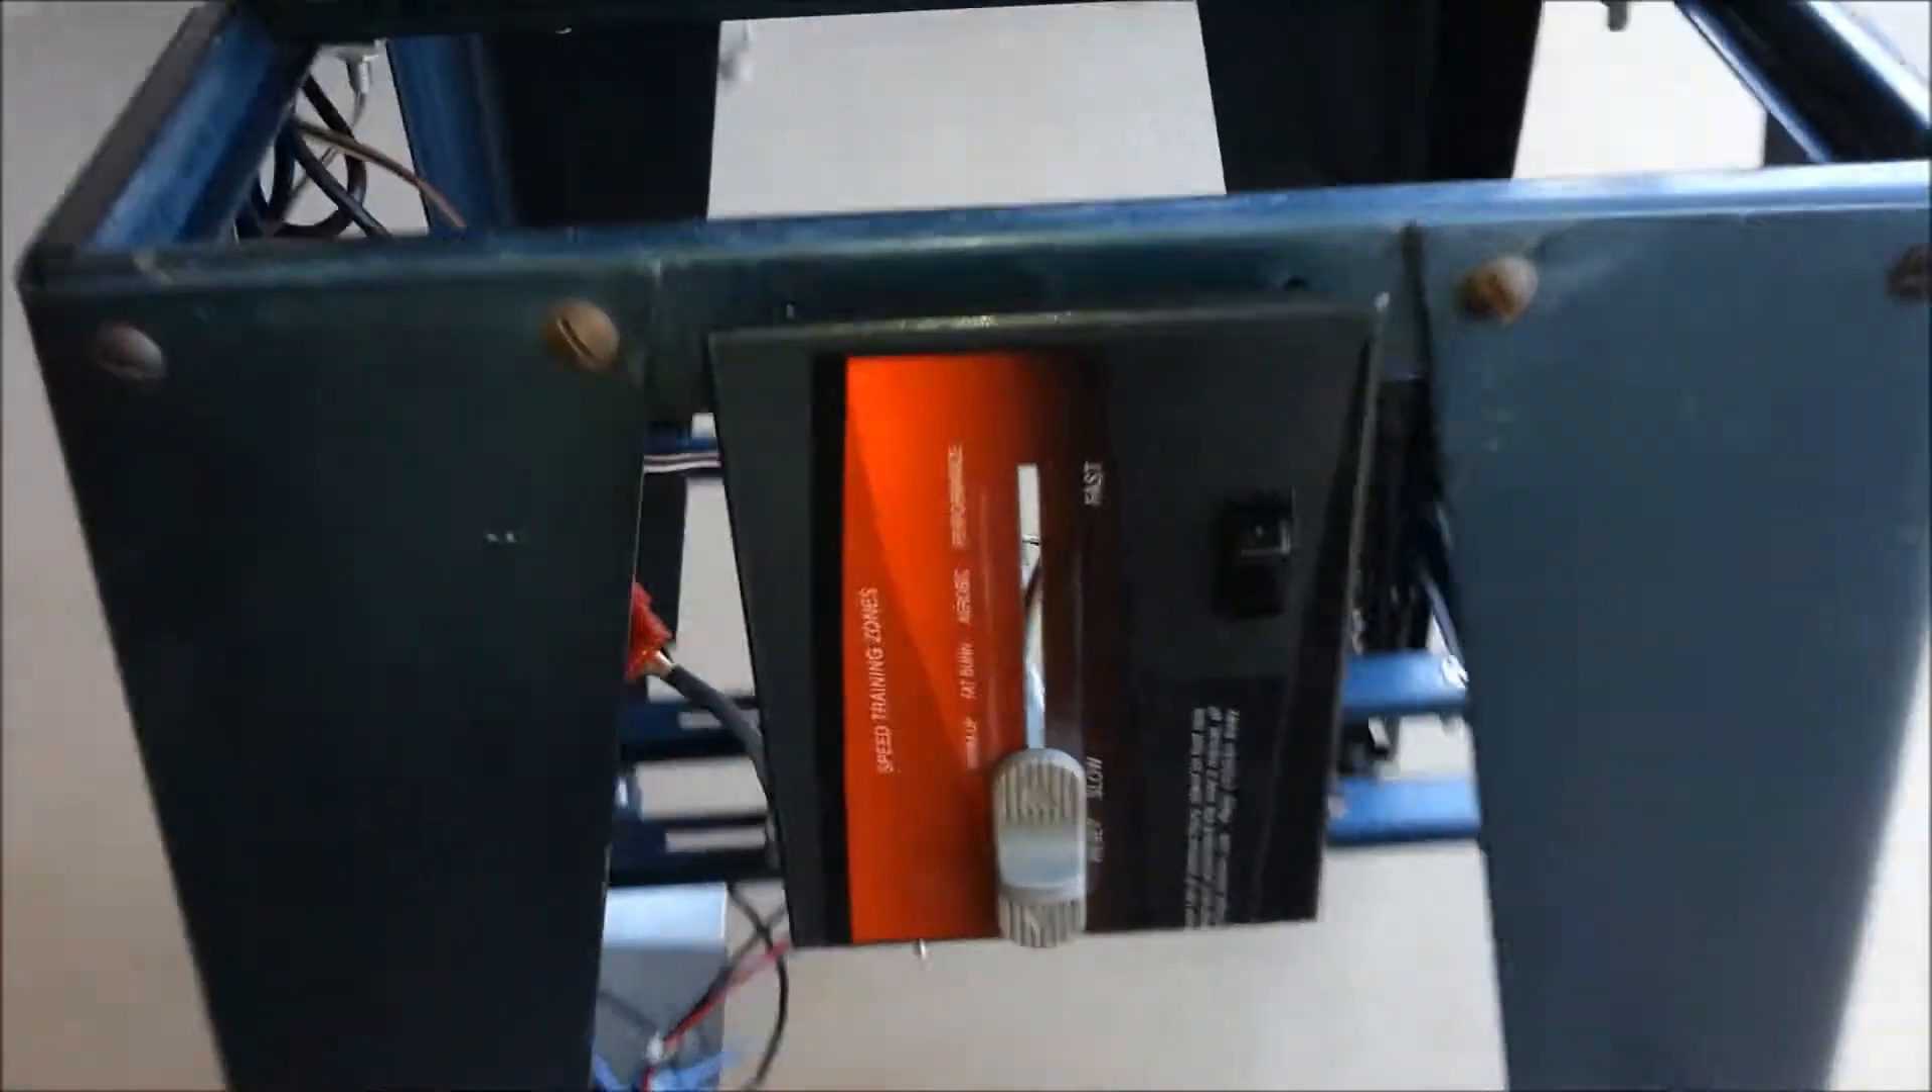Here's the finished product and we've got the switch mounted right here.